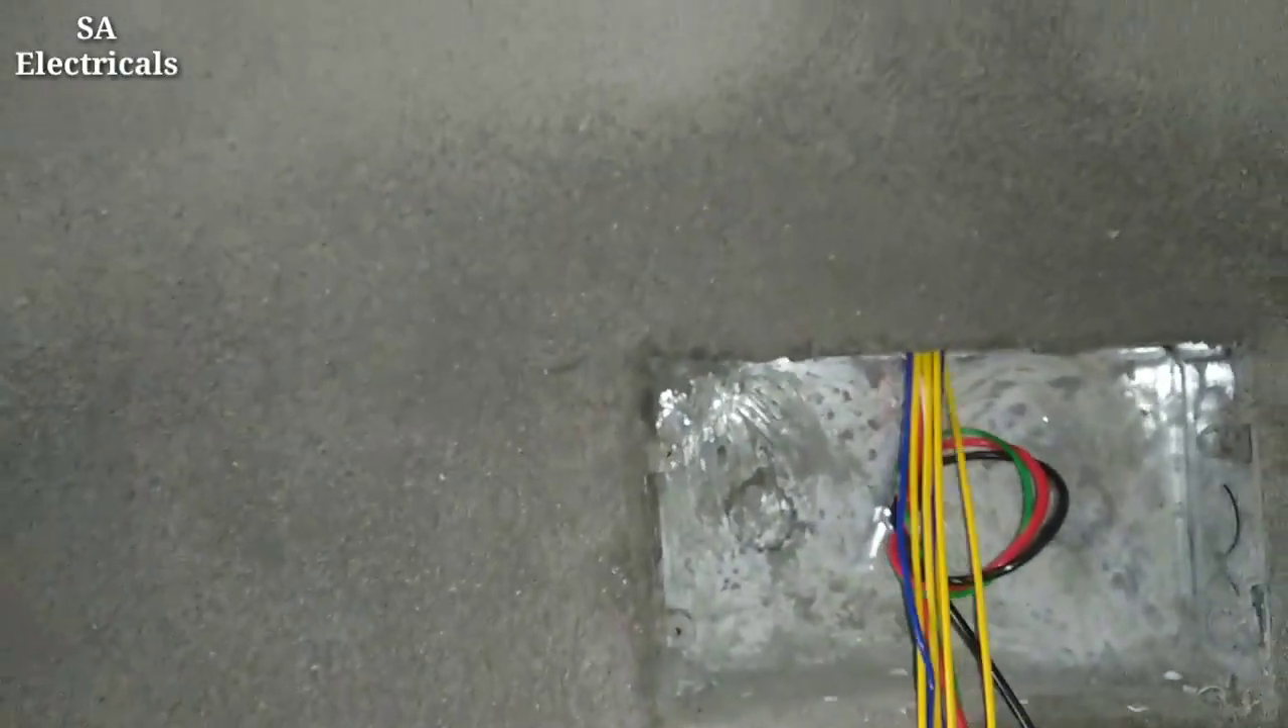Wire अच्छी तरीके से हम डाल दिये हैं यहाँ पे आप देख लिजिए wire हमारा आ चुका है इस board के अंदर।